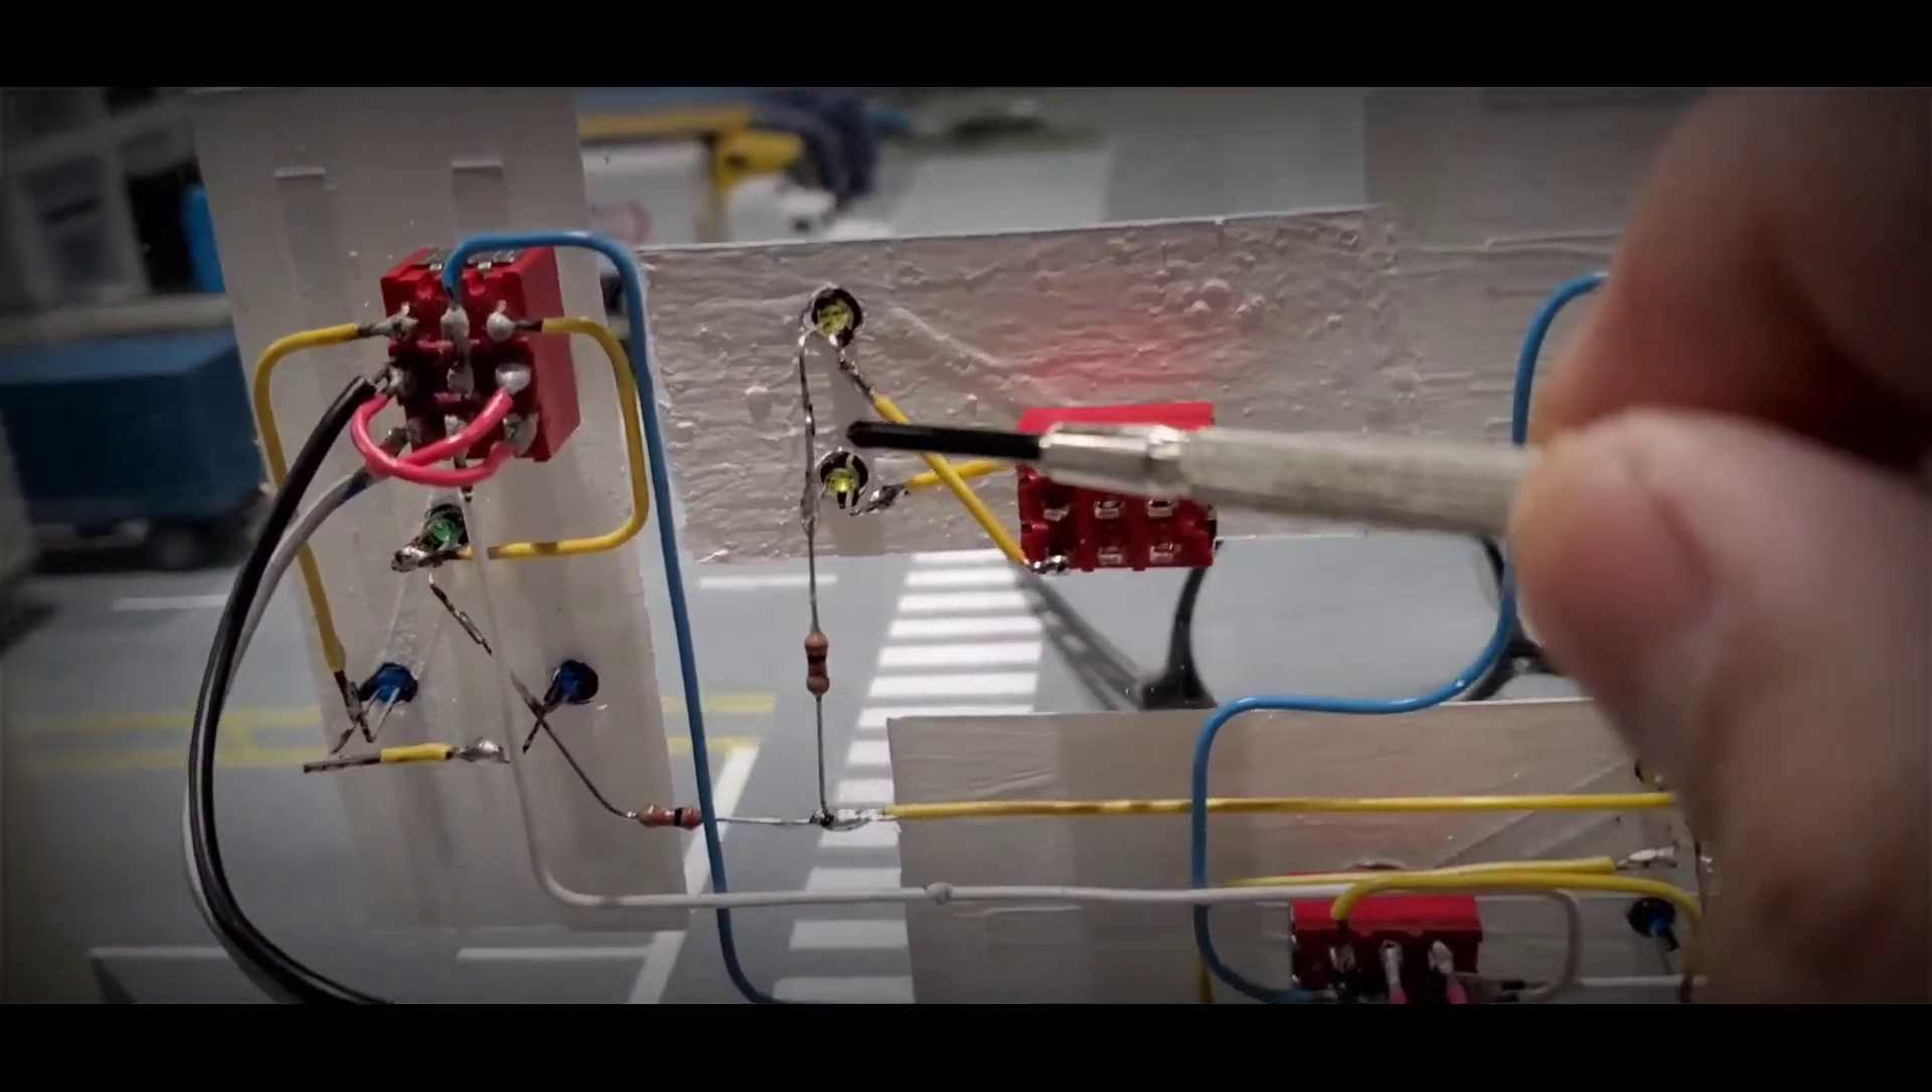Here you can see that I already did the wiring for the LED bulbs.